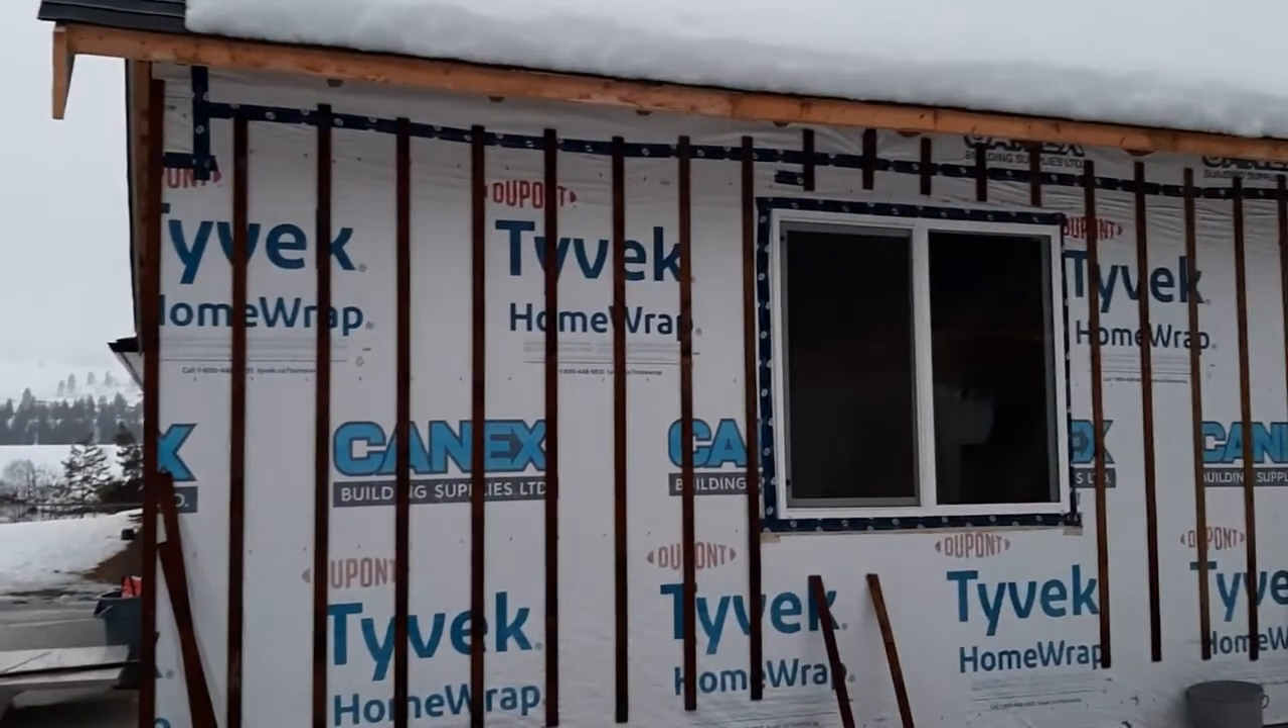I got all the strapping, well, the majority of the strapping done on this shop here.